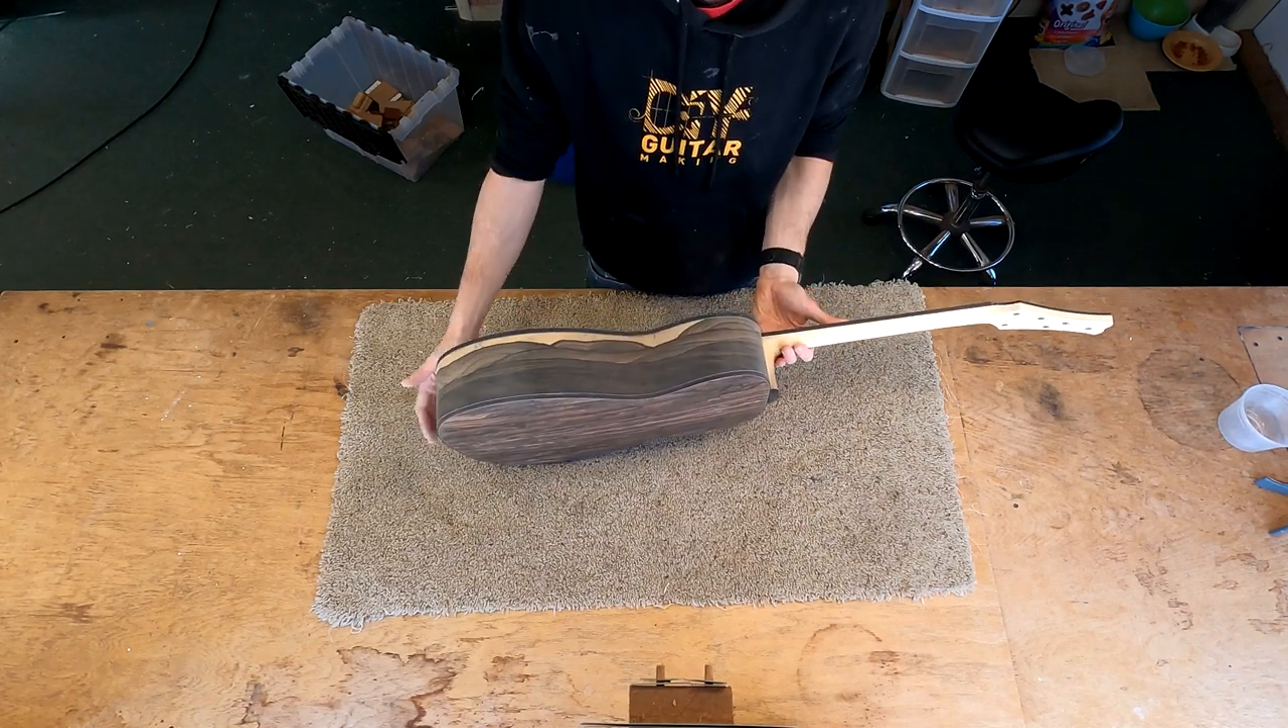And great, so now the neck and the body are one in the neck joint here.